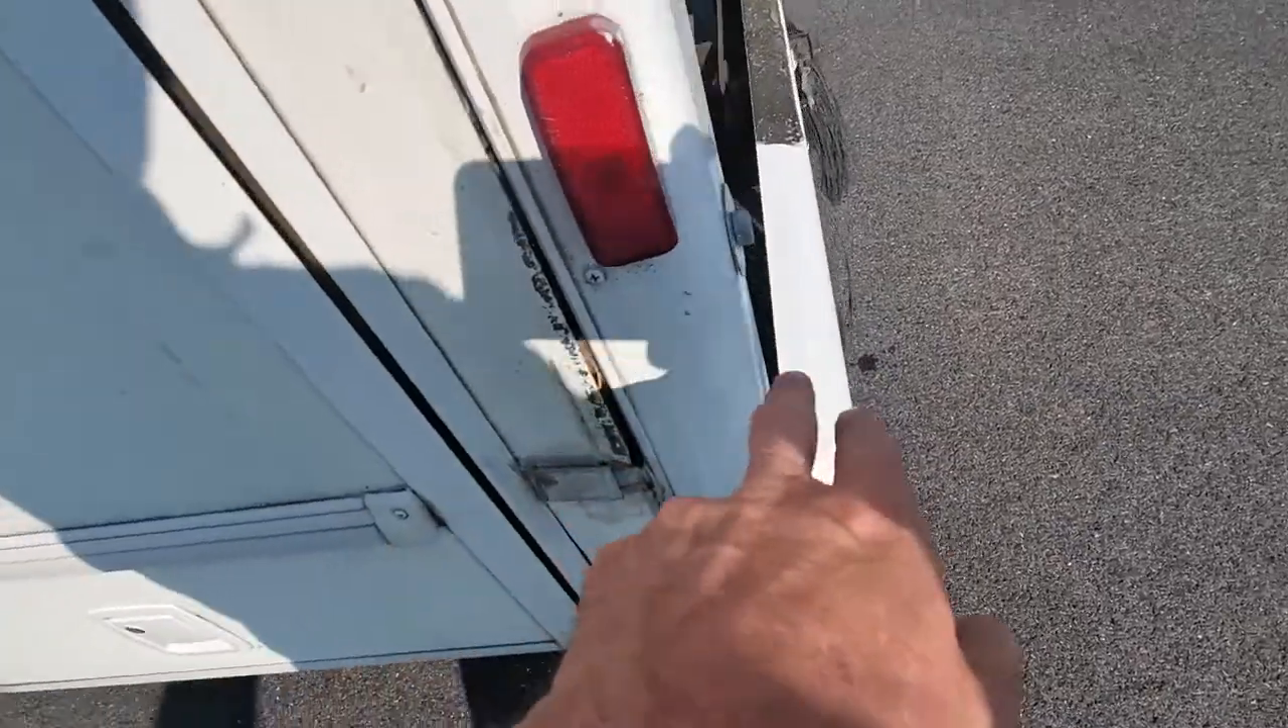You've got some body separation here in the corner.